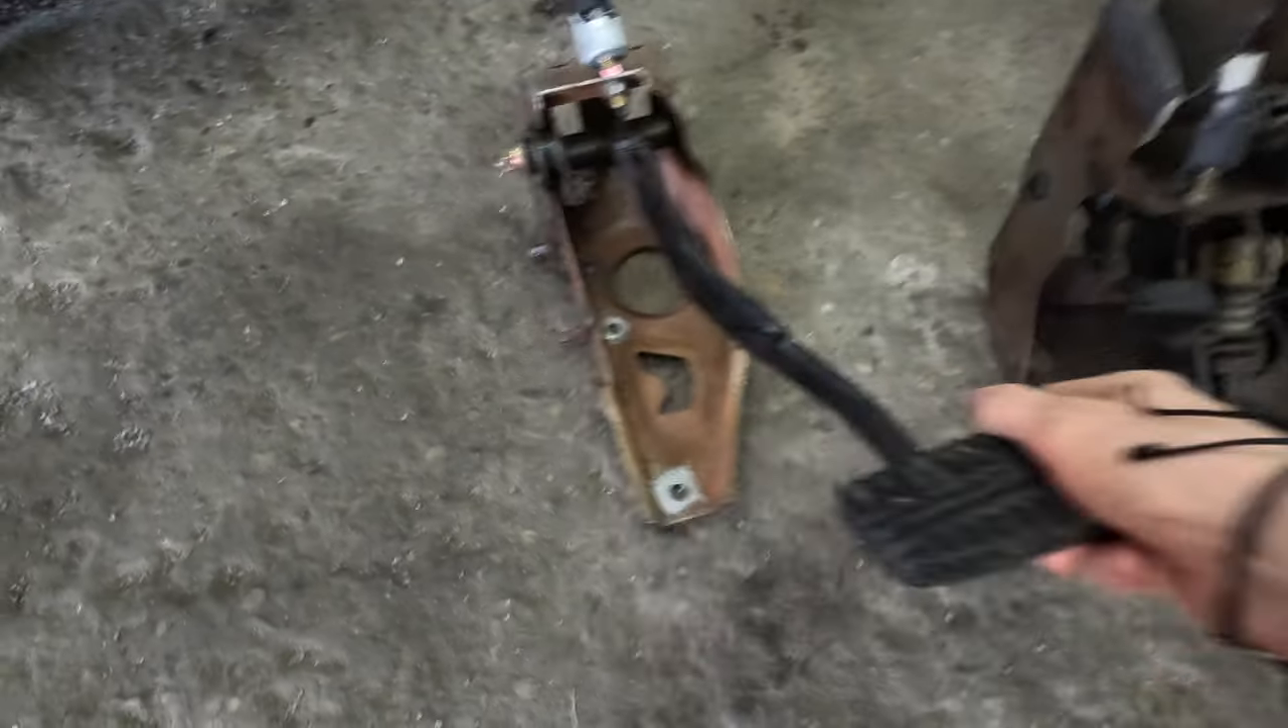So we got the brake pedal out.